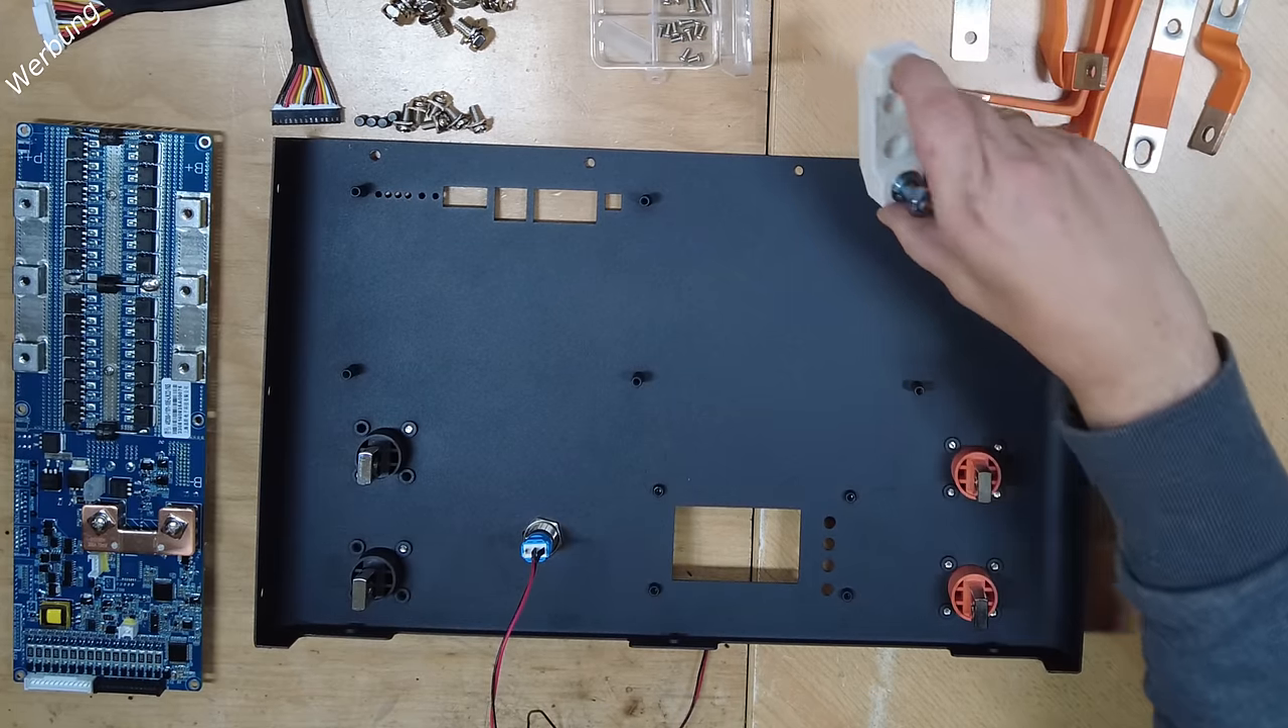Die vier anschlüsse sind jetzt montiert ich habe parallel dazu noch den schalter eingebaut.